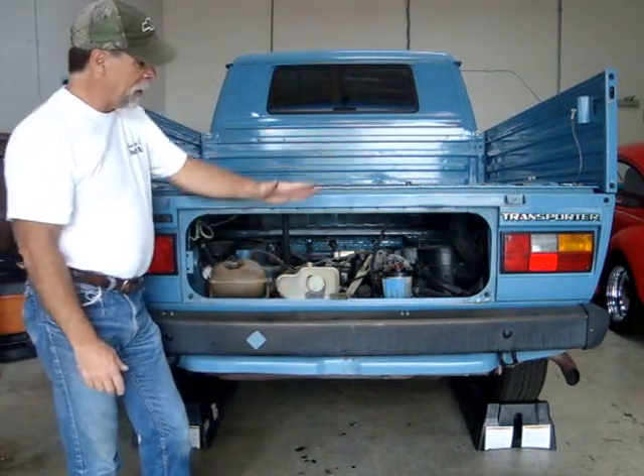We've removed the engine compartment door, which allows us access from the side, and we have it up on ramps, so we have access from the bottom.